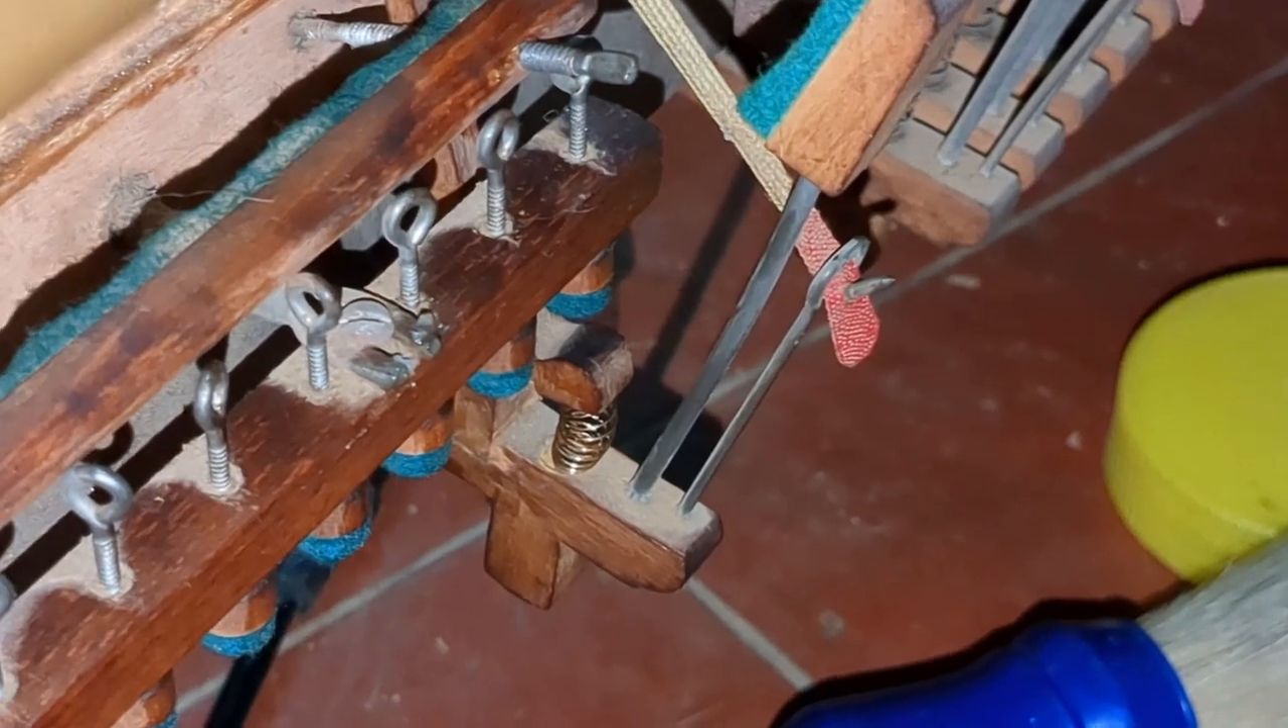I've put on a sparkly new spring just here.